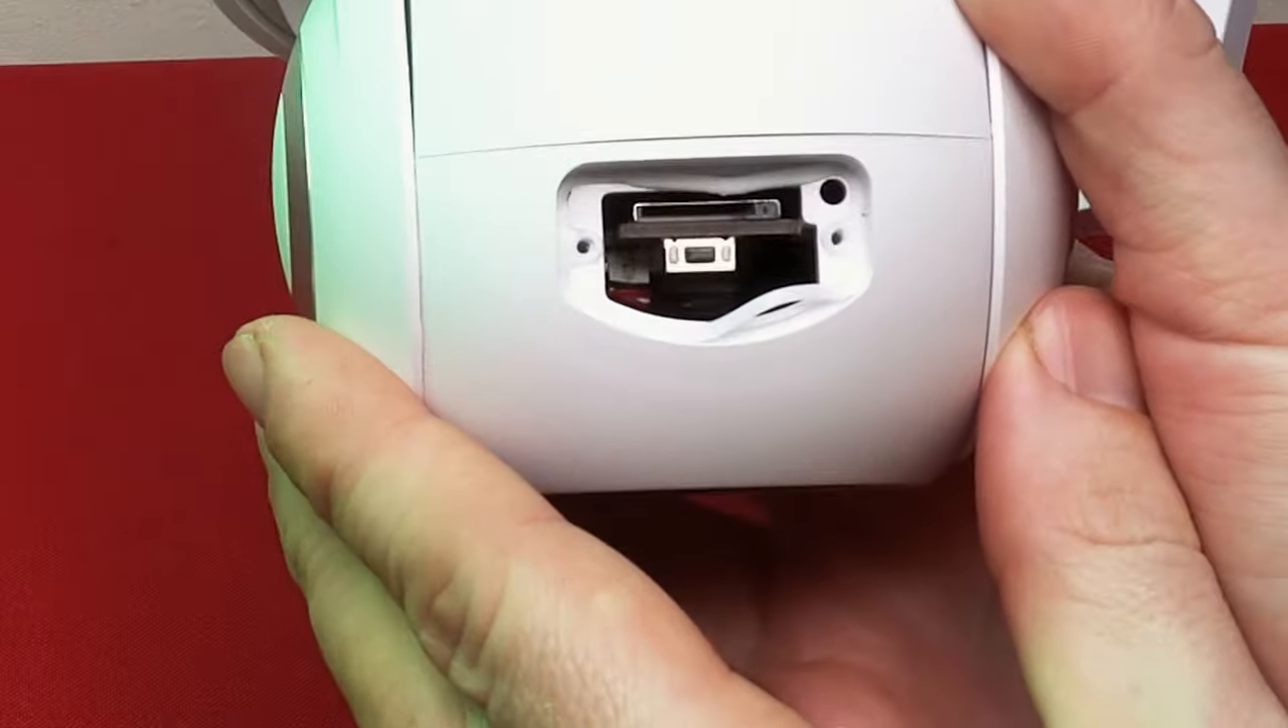What you will notice is that there is a gap around the card slot and the reset button and if you accidentally drop your card in there then it's a bit of a nightmare to get it out.